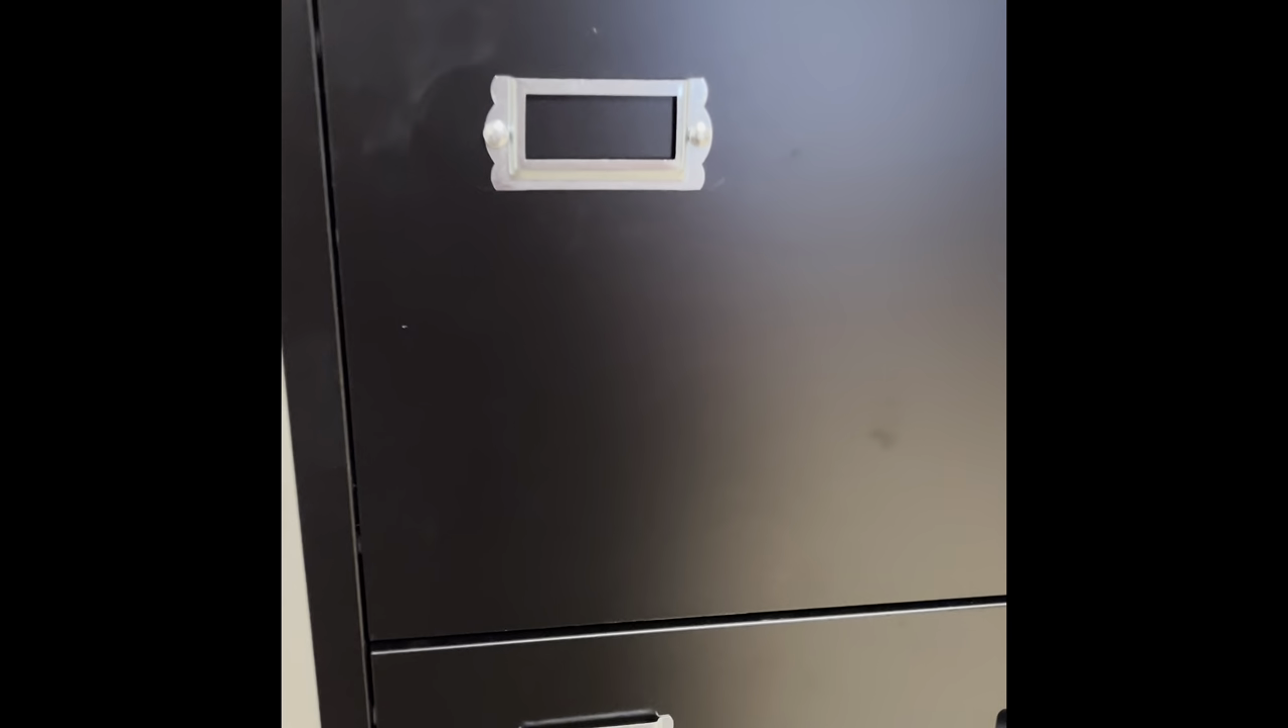I still need to put some papers in those metal slots here, but you can see that it enables me to put different documents or files away and just to keep things nice and organized.